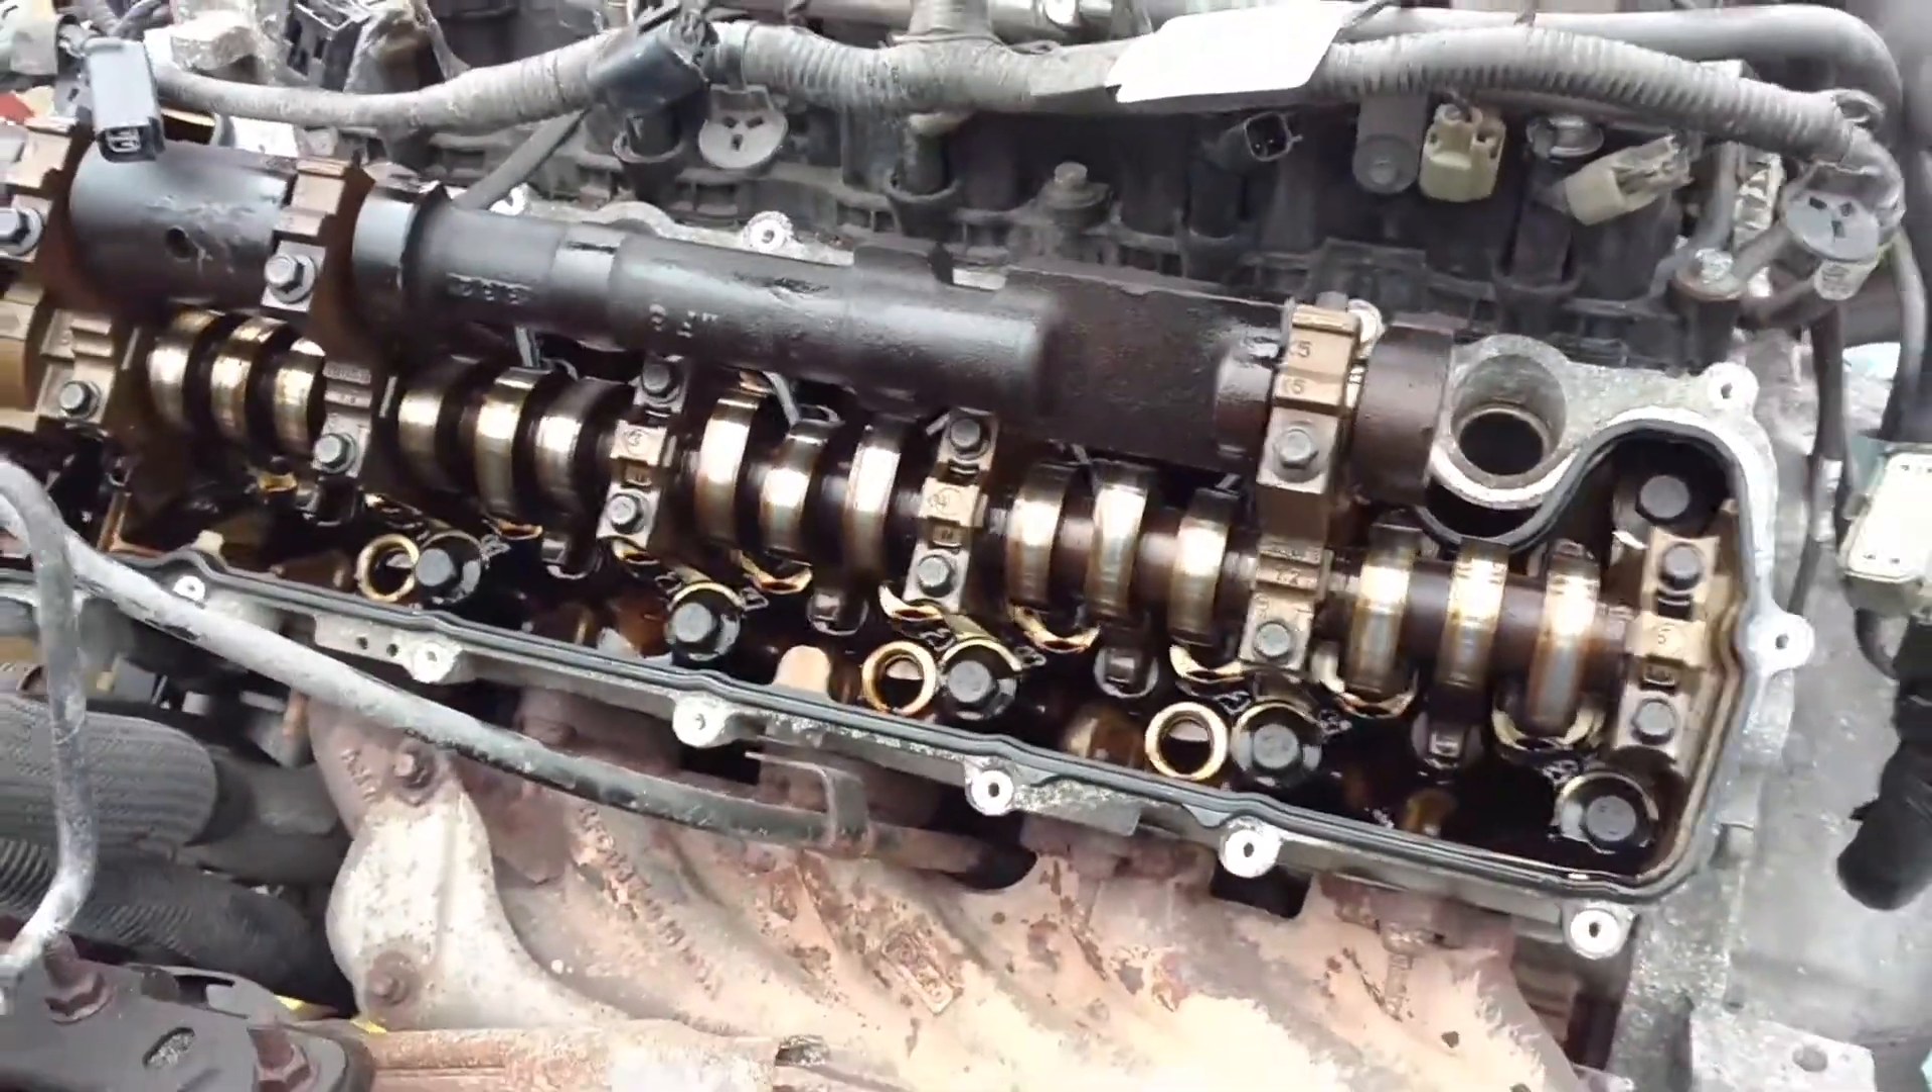I got the valve cover off on the driver's side now.